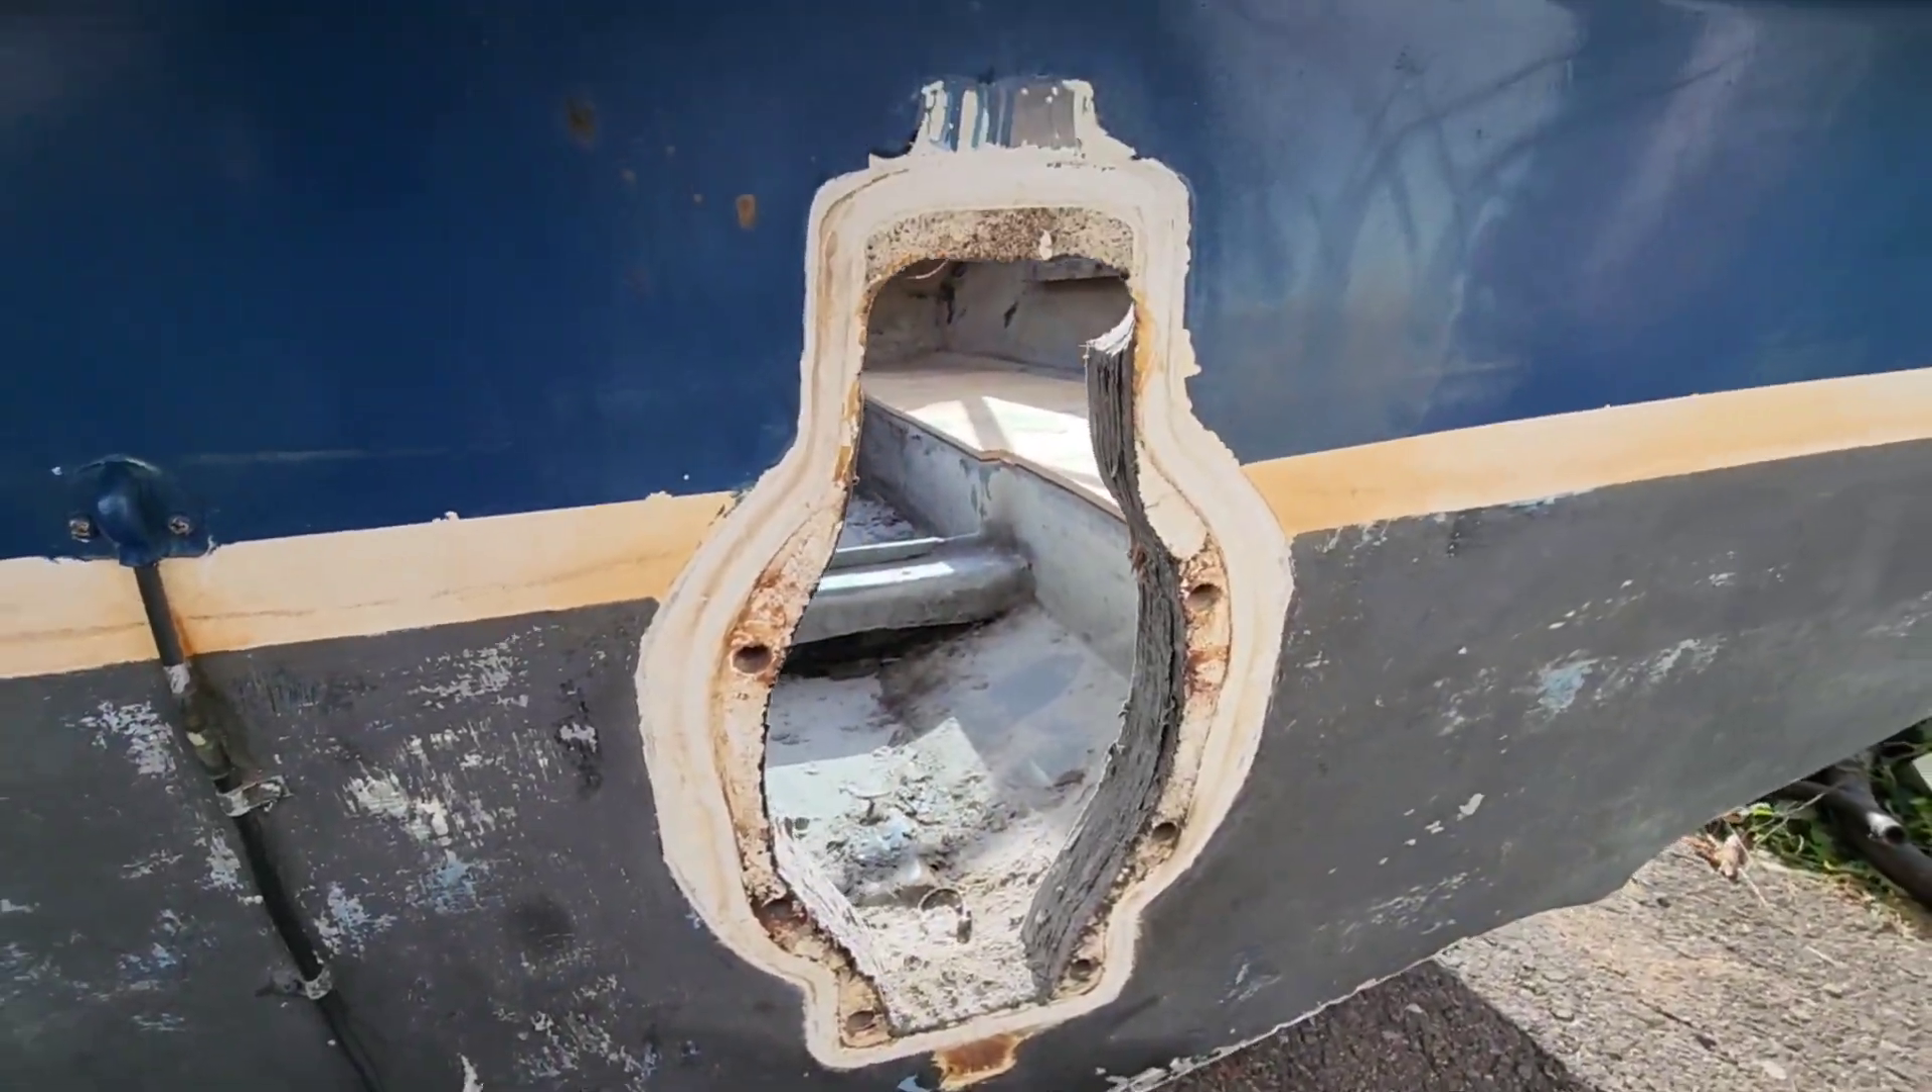So I've finally got the stern drive components removed from the inboard outboard.